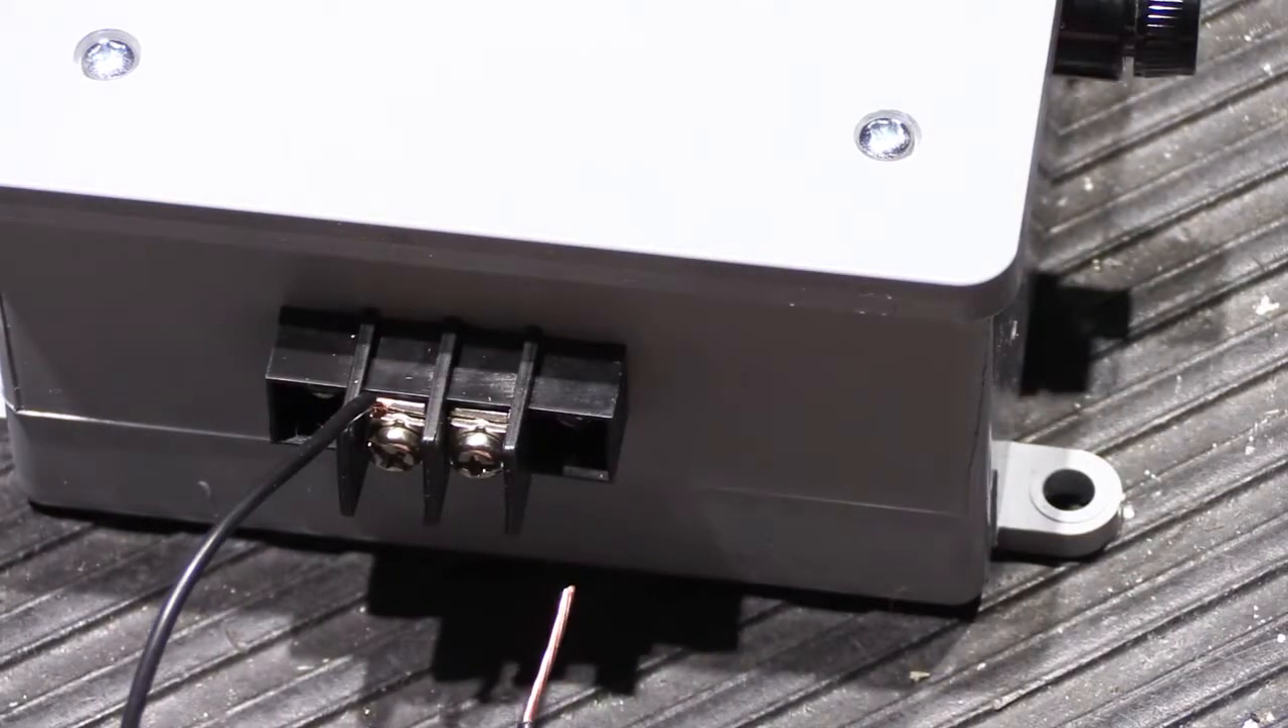I've connected one wire to one side of the barrier strip and here's the bare end of the other wire.